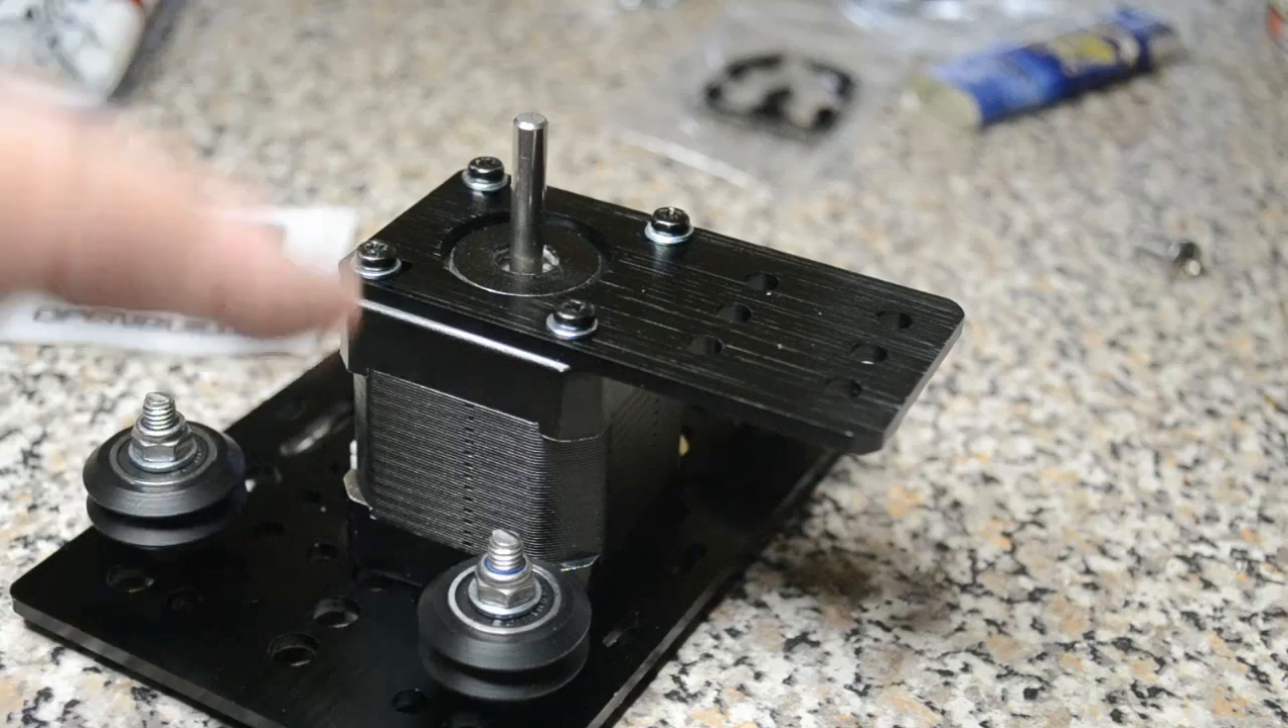Well so I've just fitted this aluminium plate, the motor mount plate, to the motor.